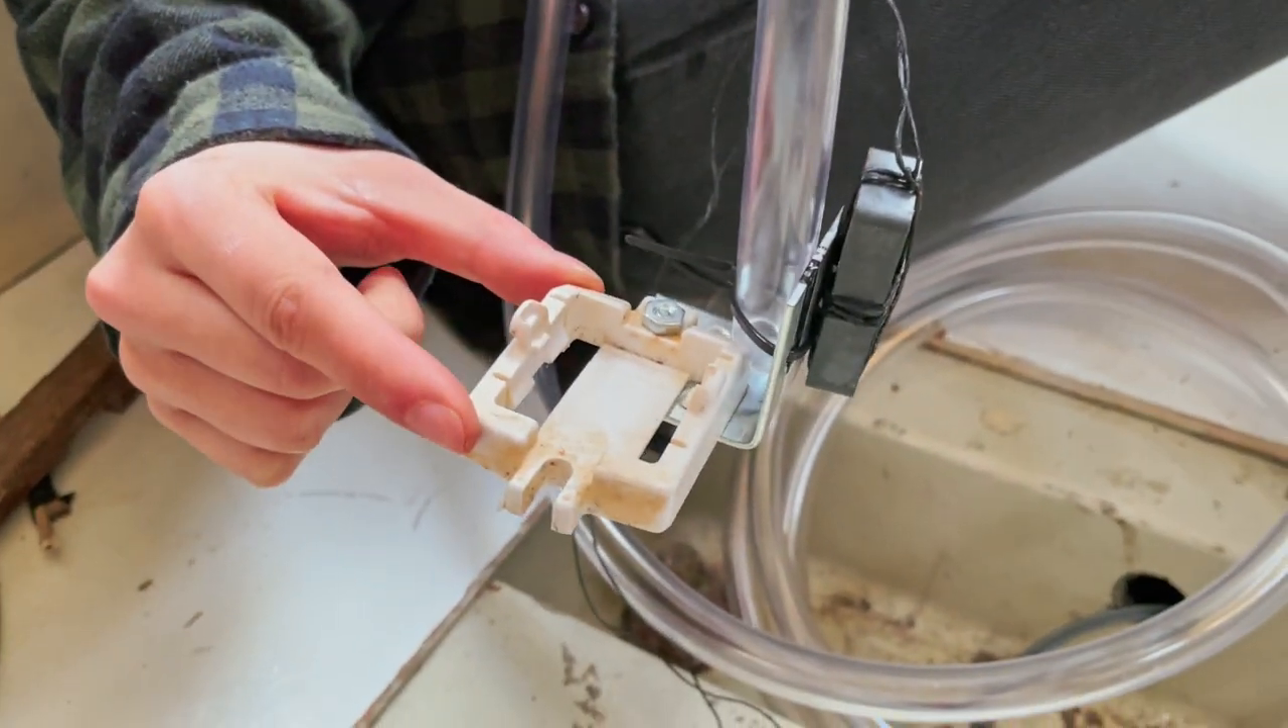We have our float switch bracket attached to this bracket, which will also hold our hose pump.